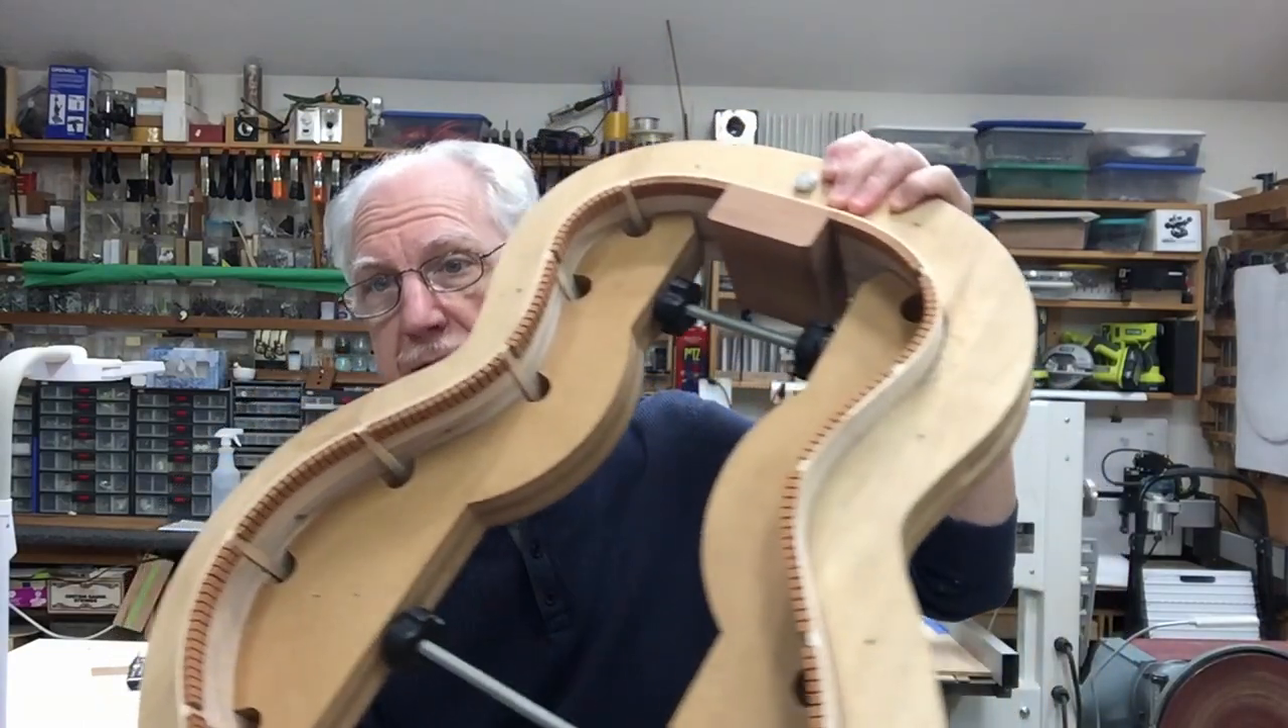I've gotten all the kerfing glued on the back all the way around.